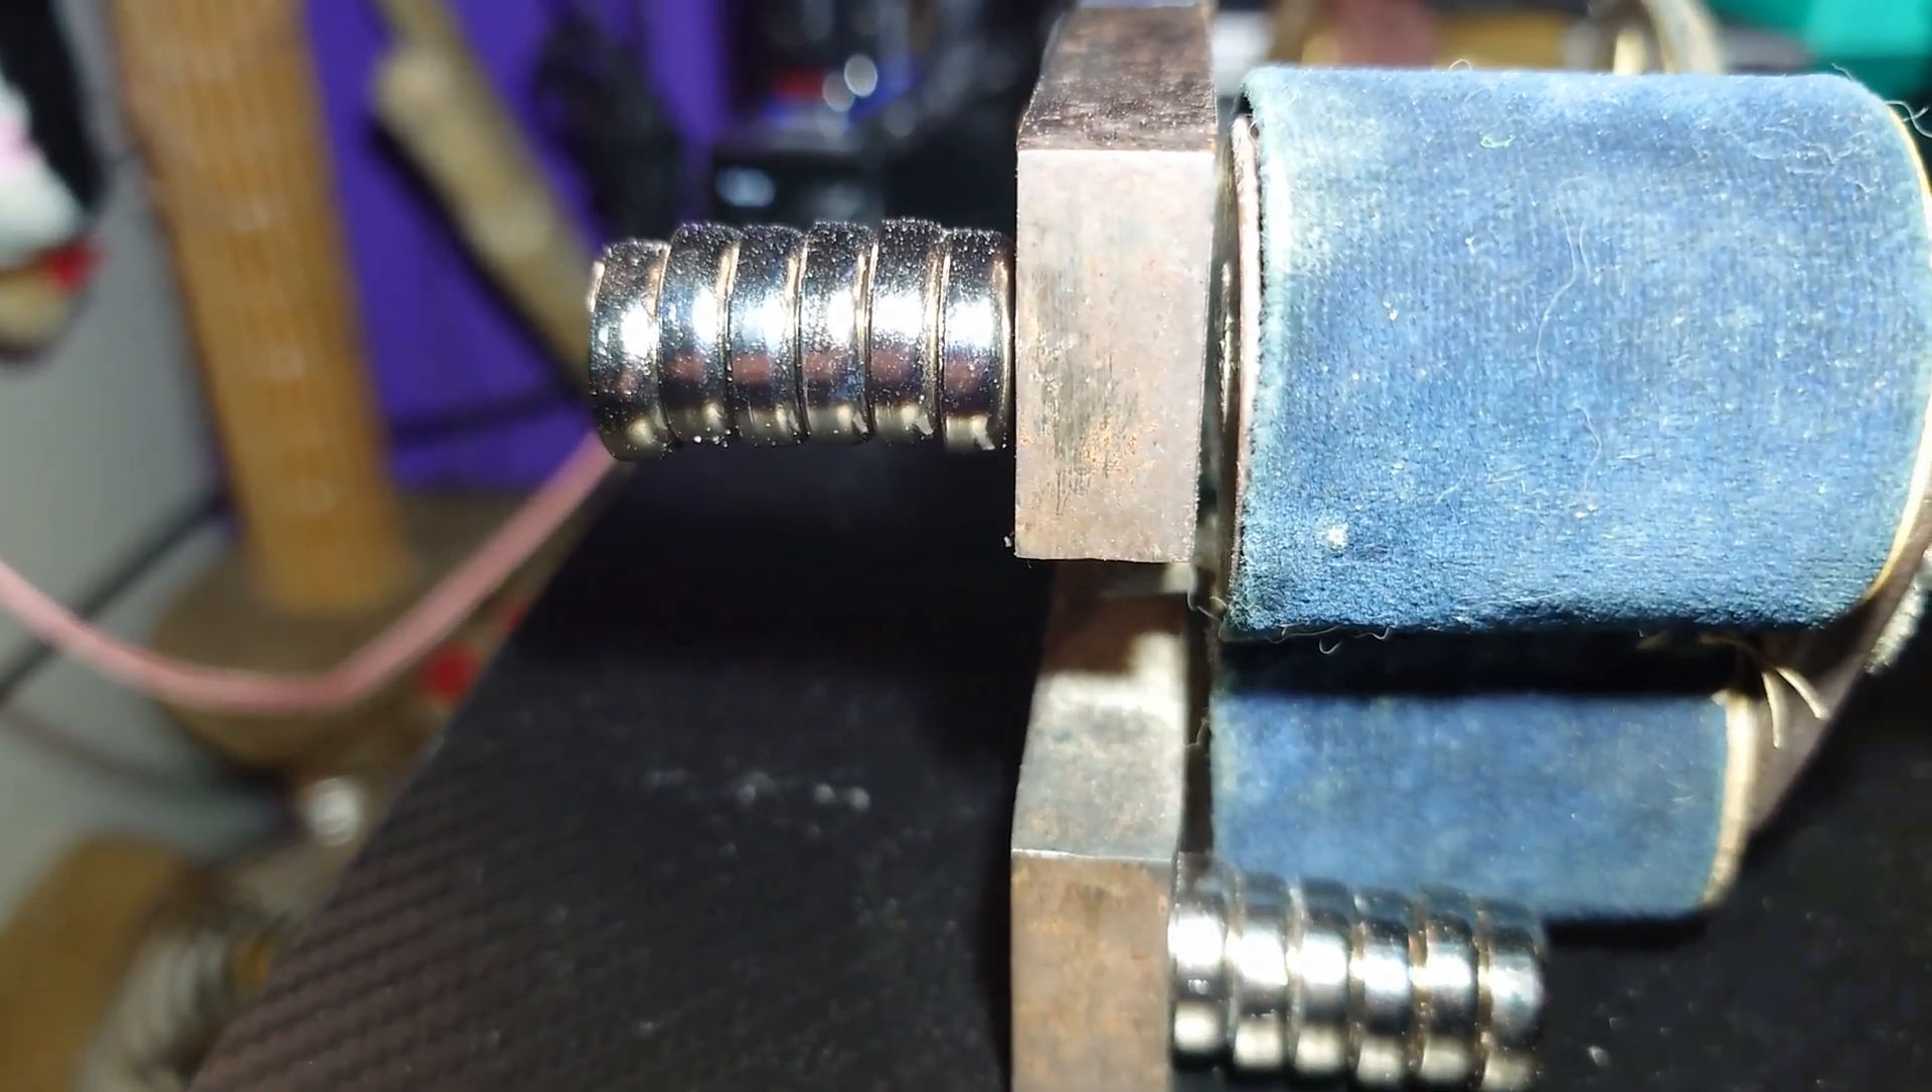The neodymium magnets are still attached.